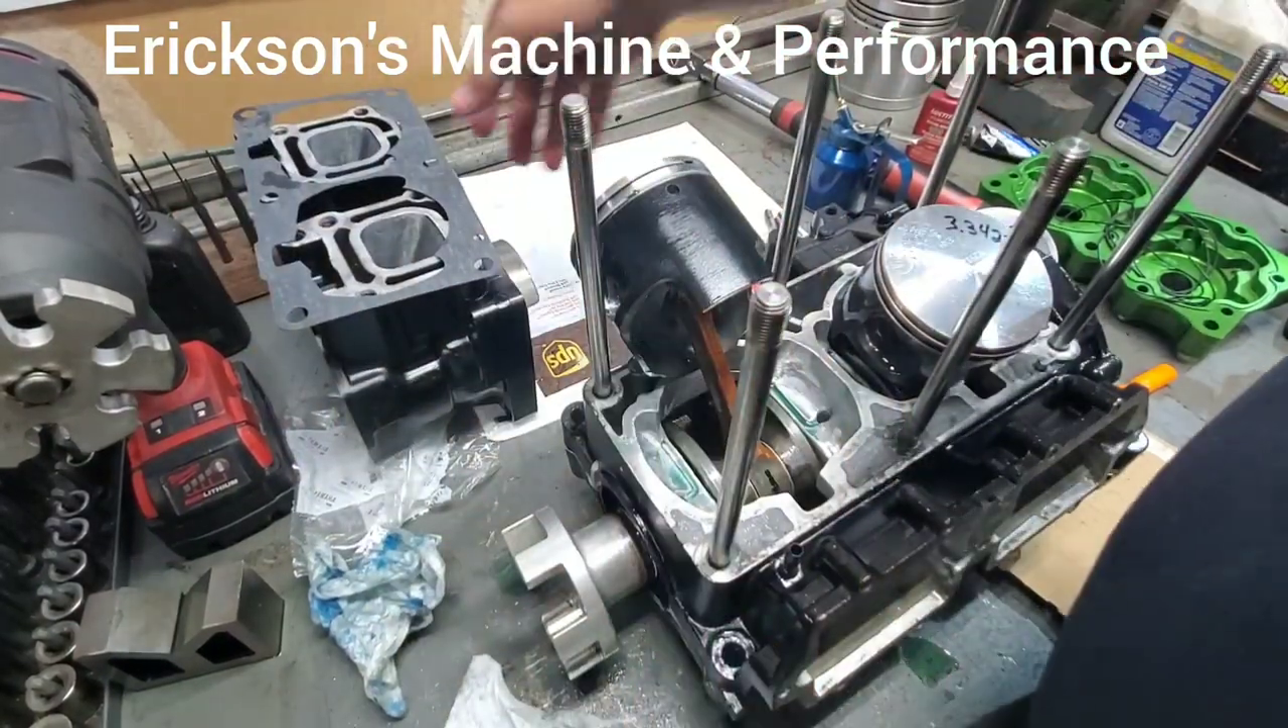There we go all the studs are in.